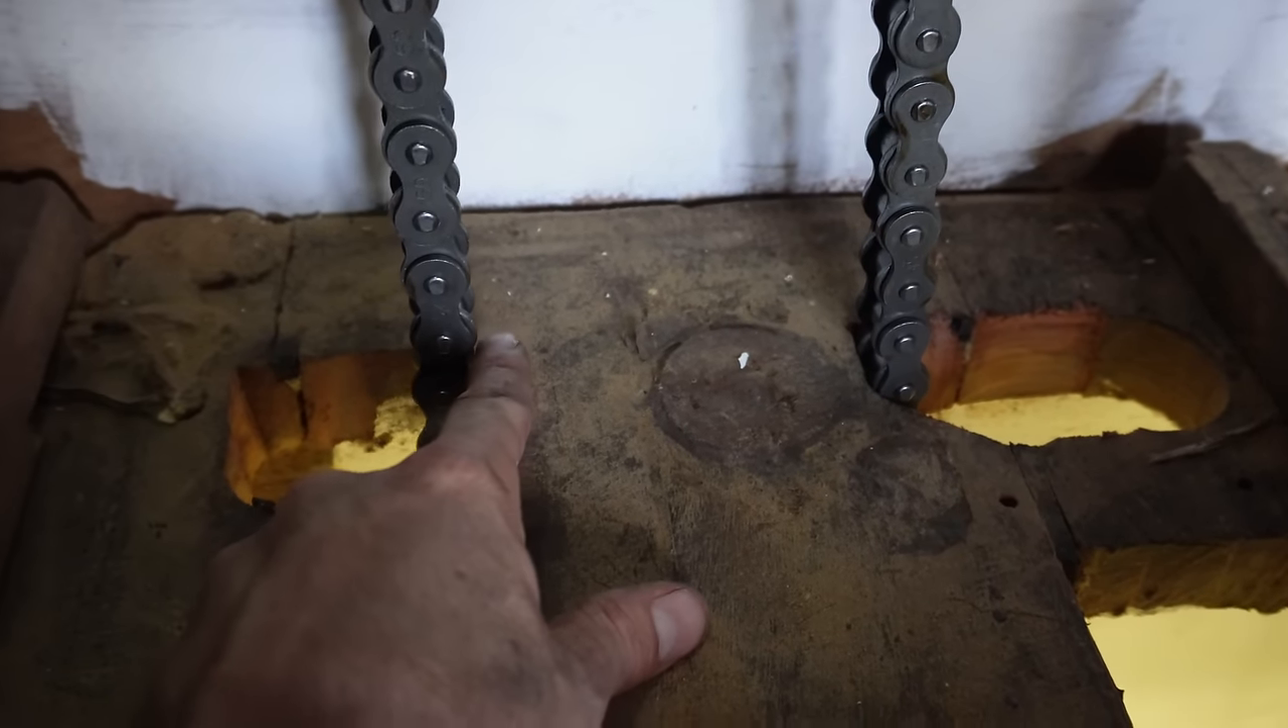The only problem I can see here is that the chain at the moment is touching the wood.